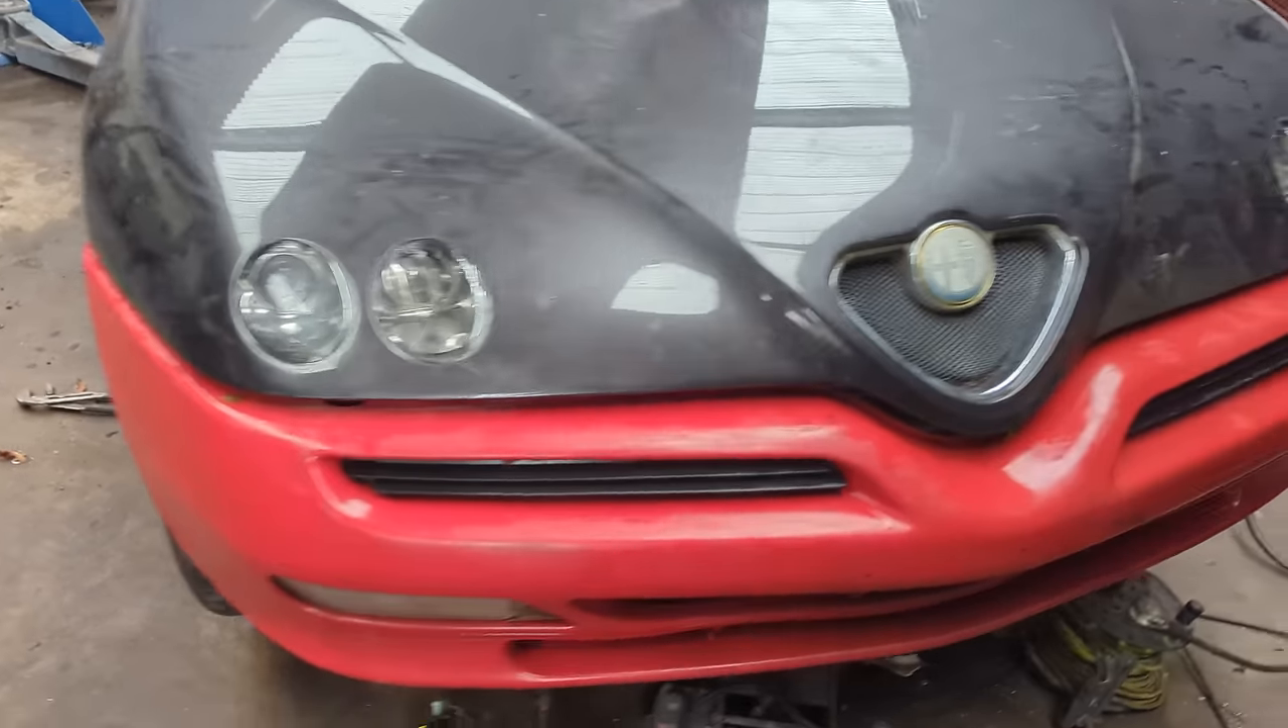Now we're on to fitting the first light and the second light and now we're ready to see if this all lines up. Which, of course, it did.